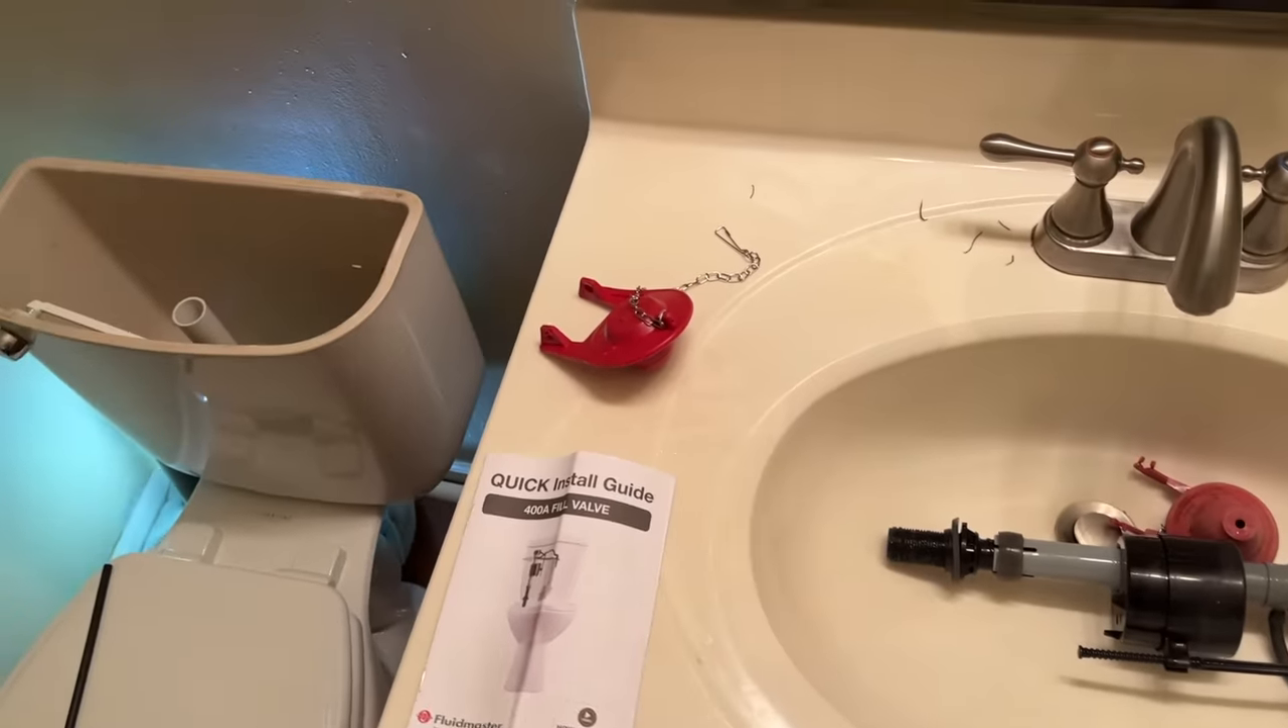And there's all of the removal, removable components of the toilet removed.